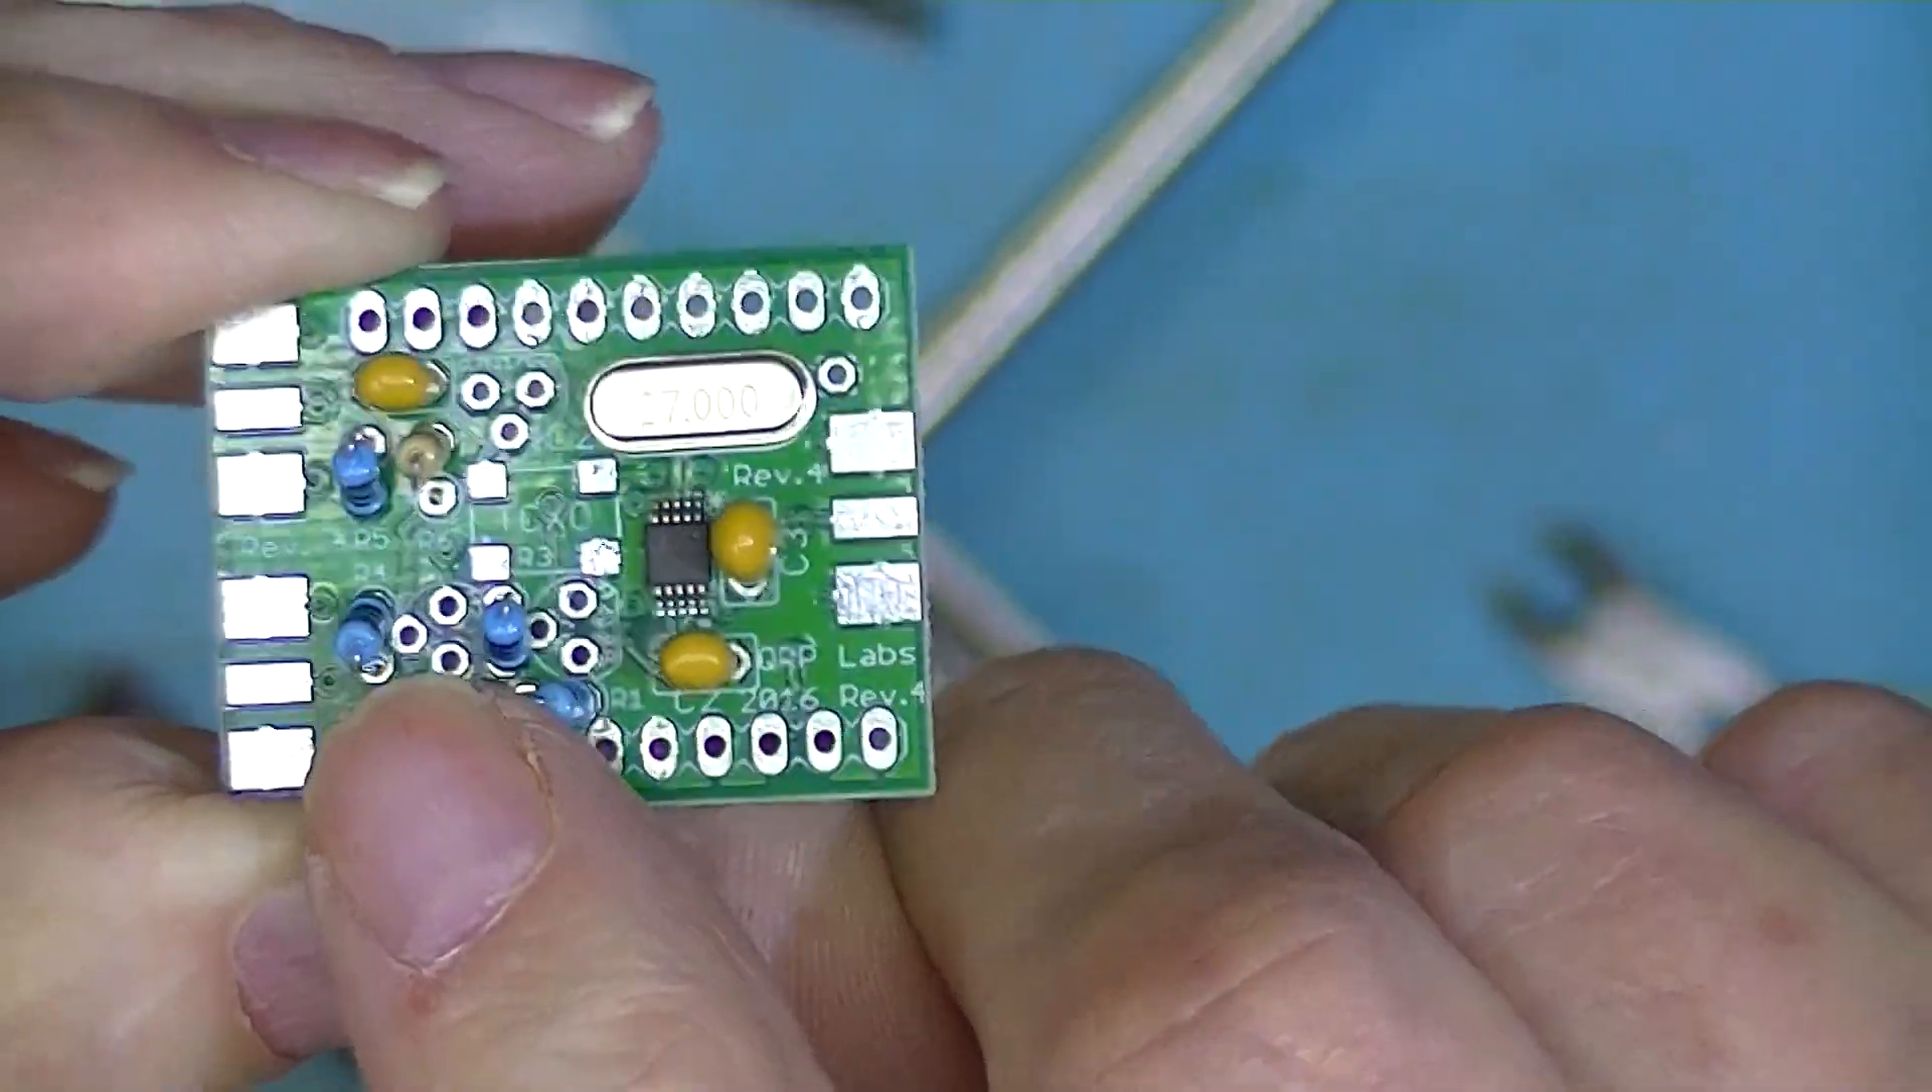And here's the board with the capacitors and crystal installed.